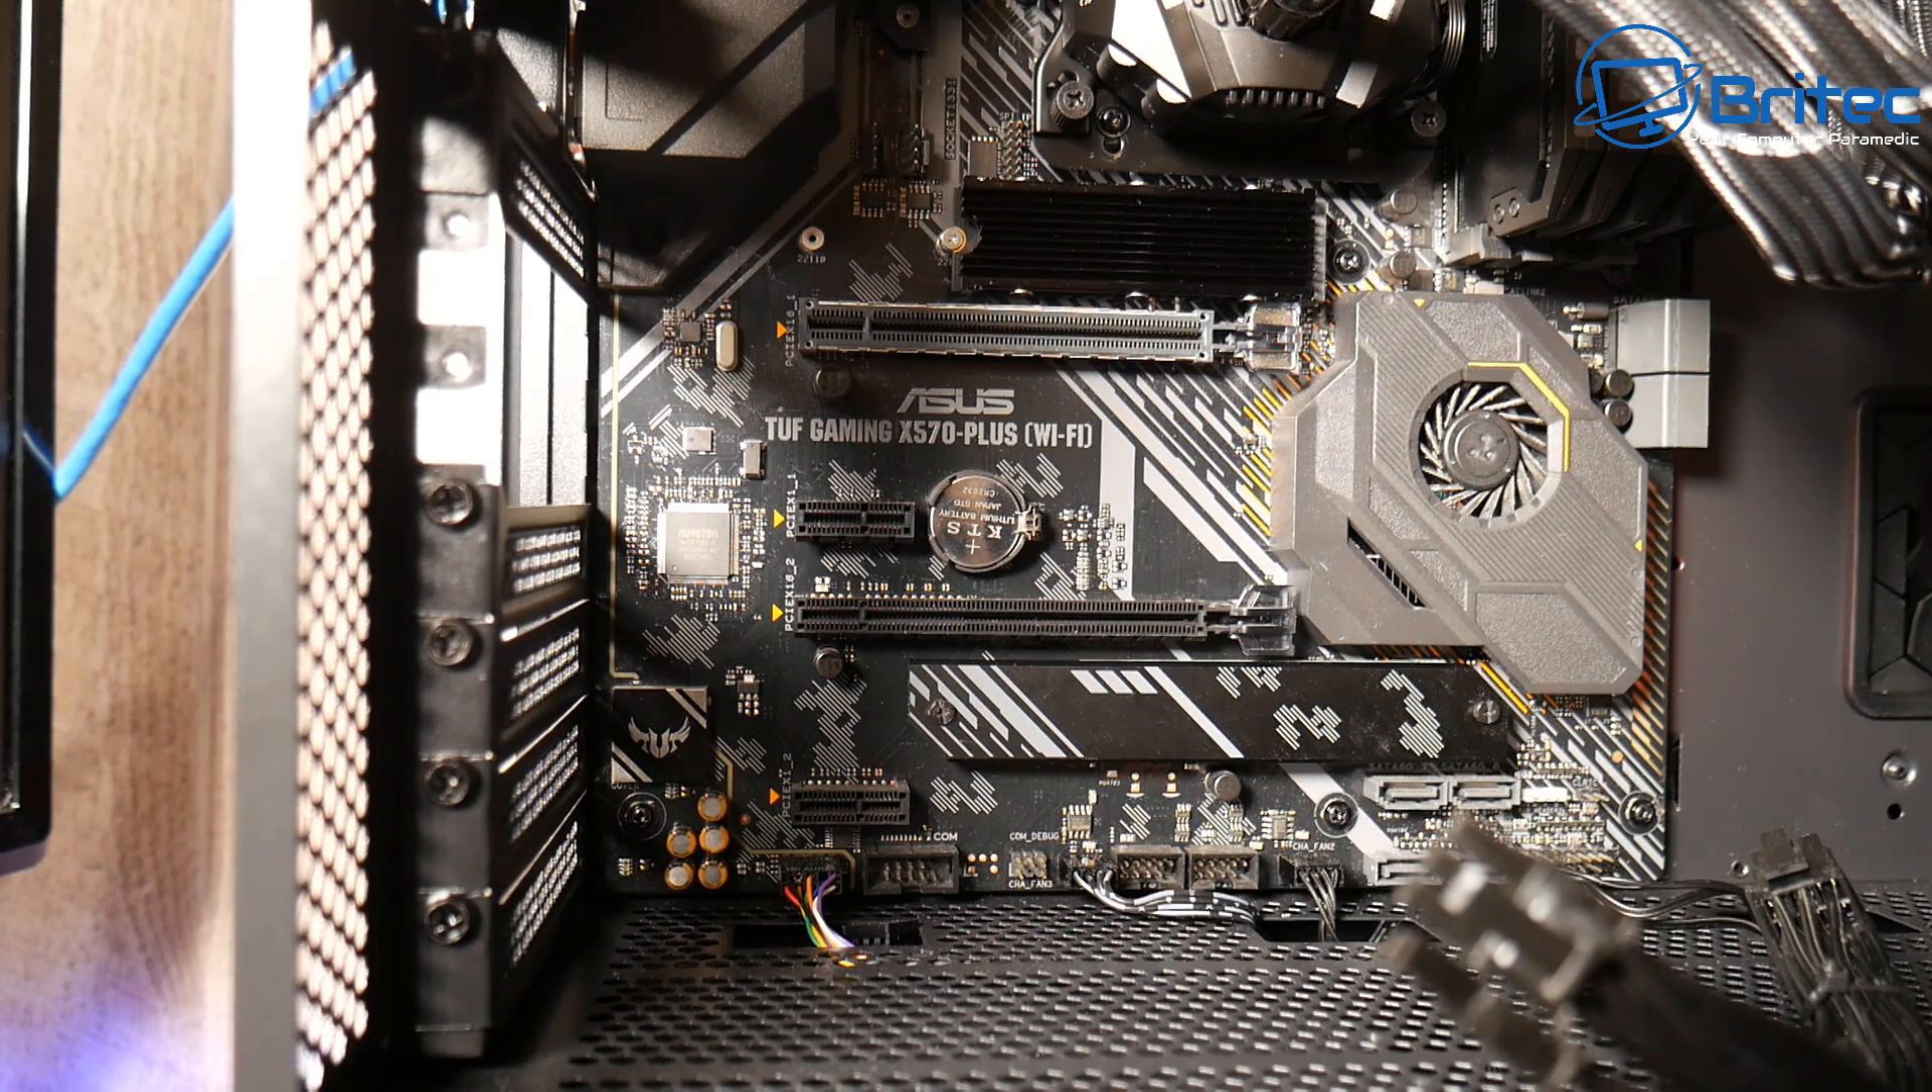You can see we've had to remove the graphics card here to get access to the battery.